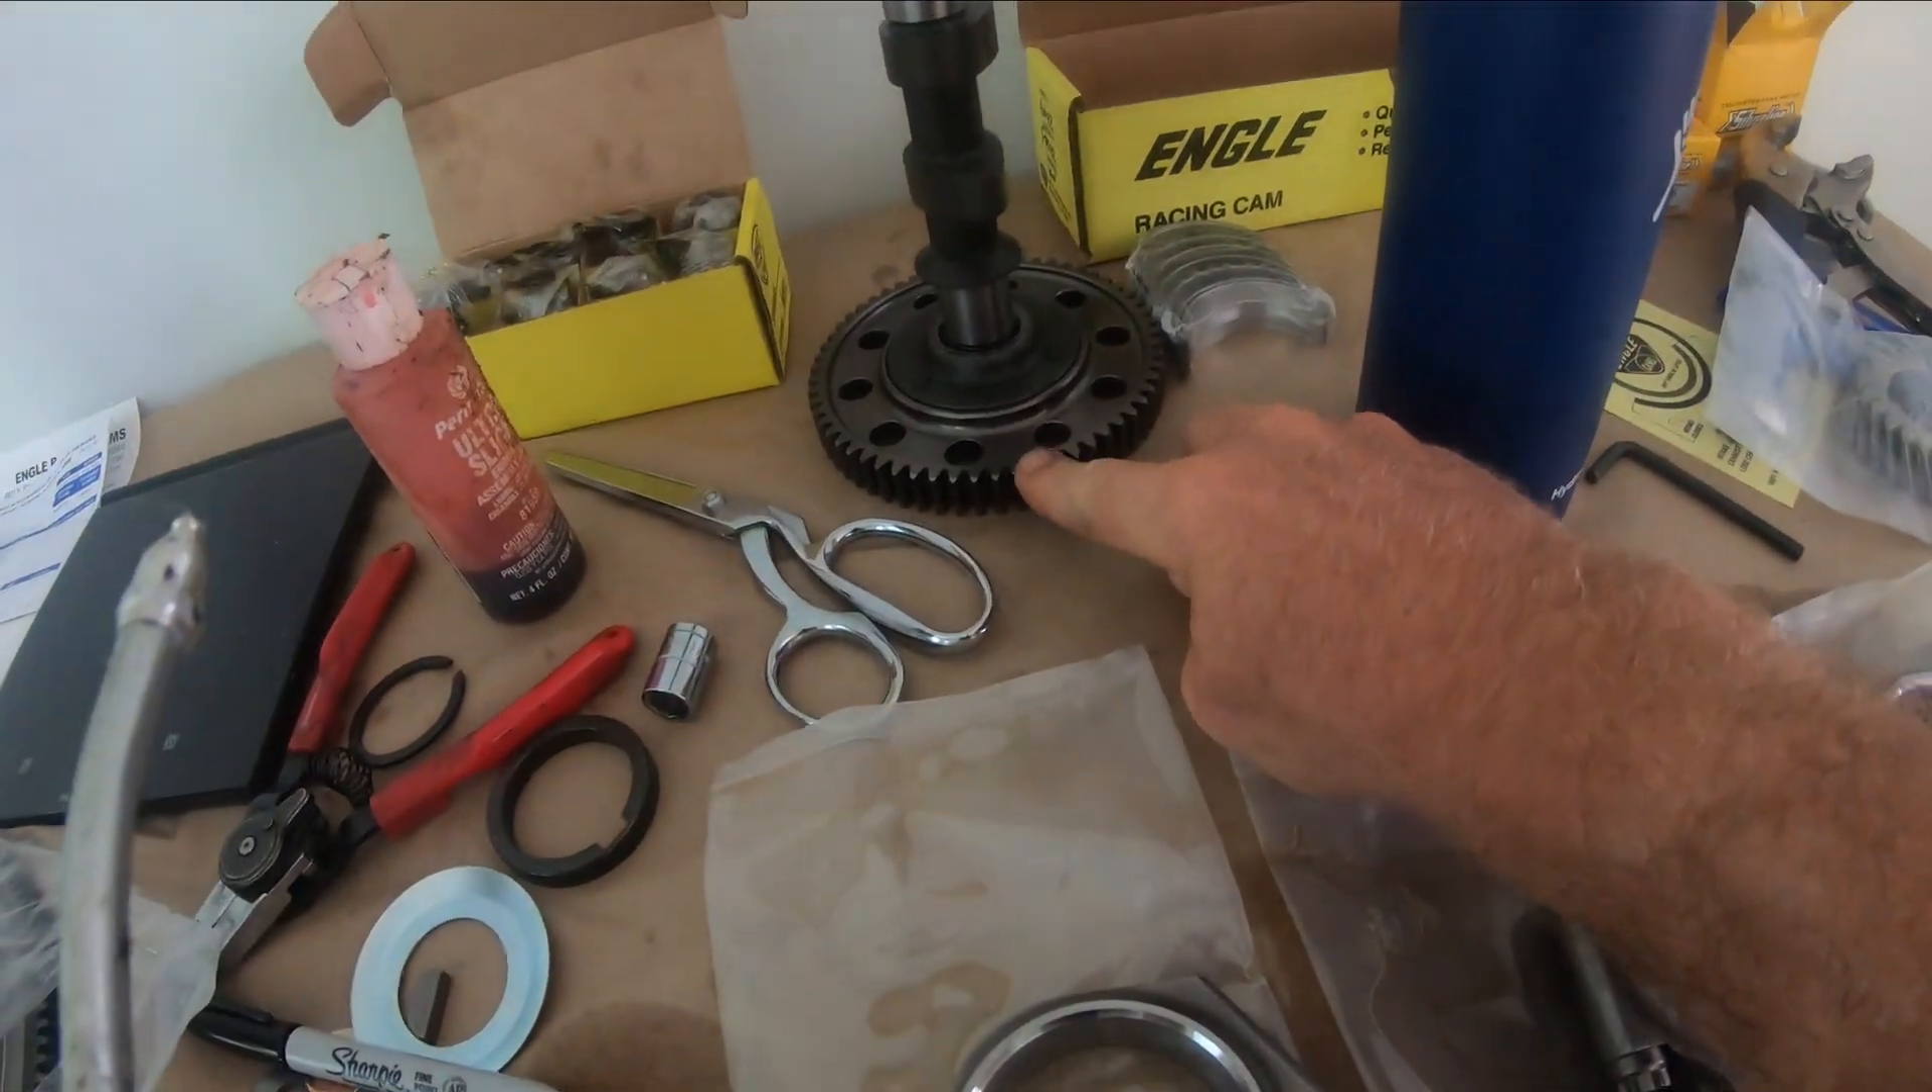You can see I've attached the straight cut gear onto here.